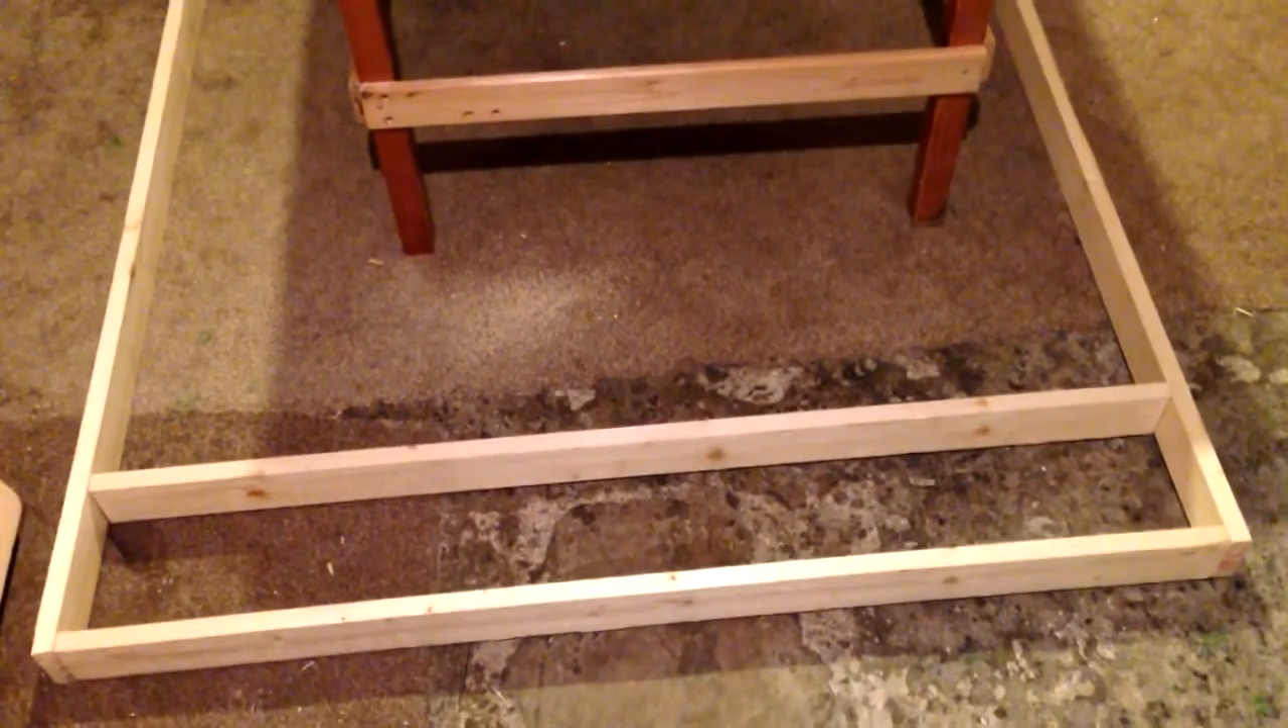So I've built the basic frame now this is the the external framework to the table.